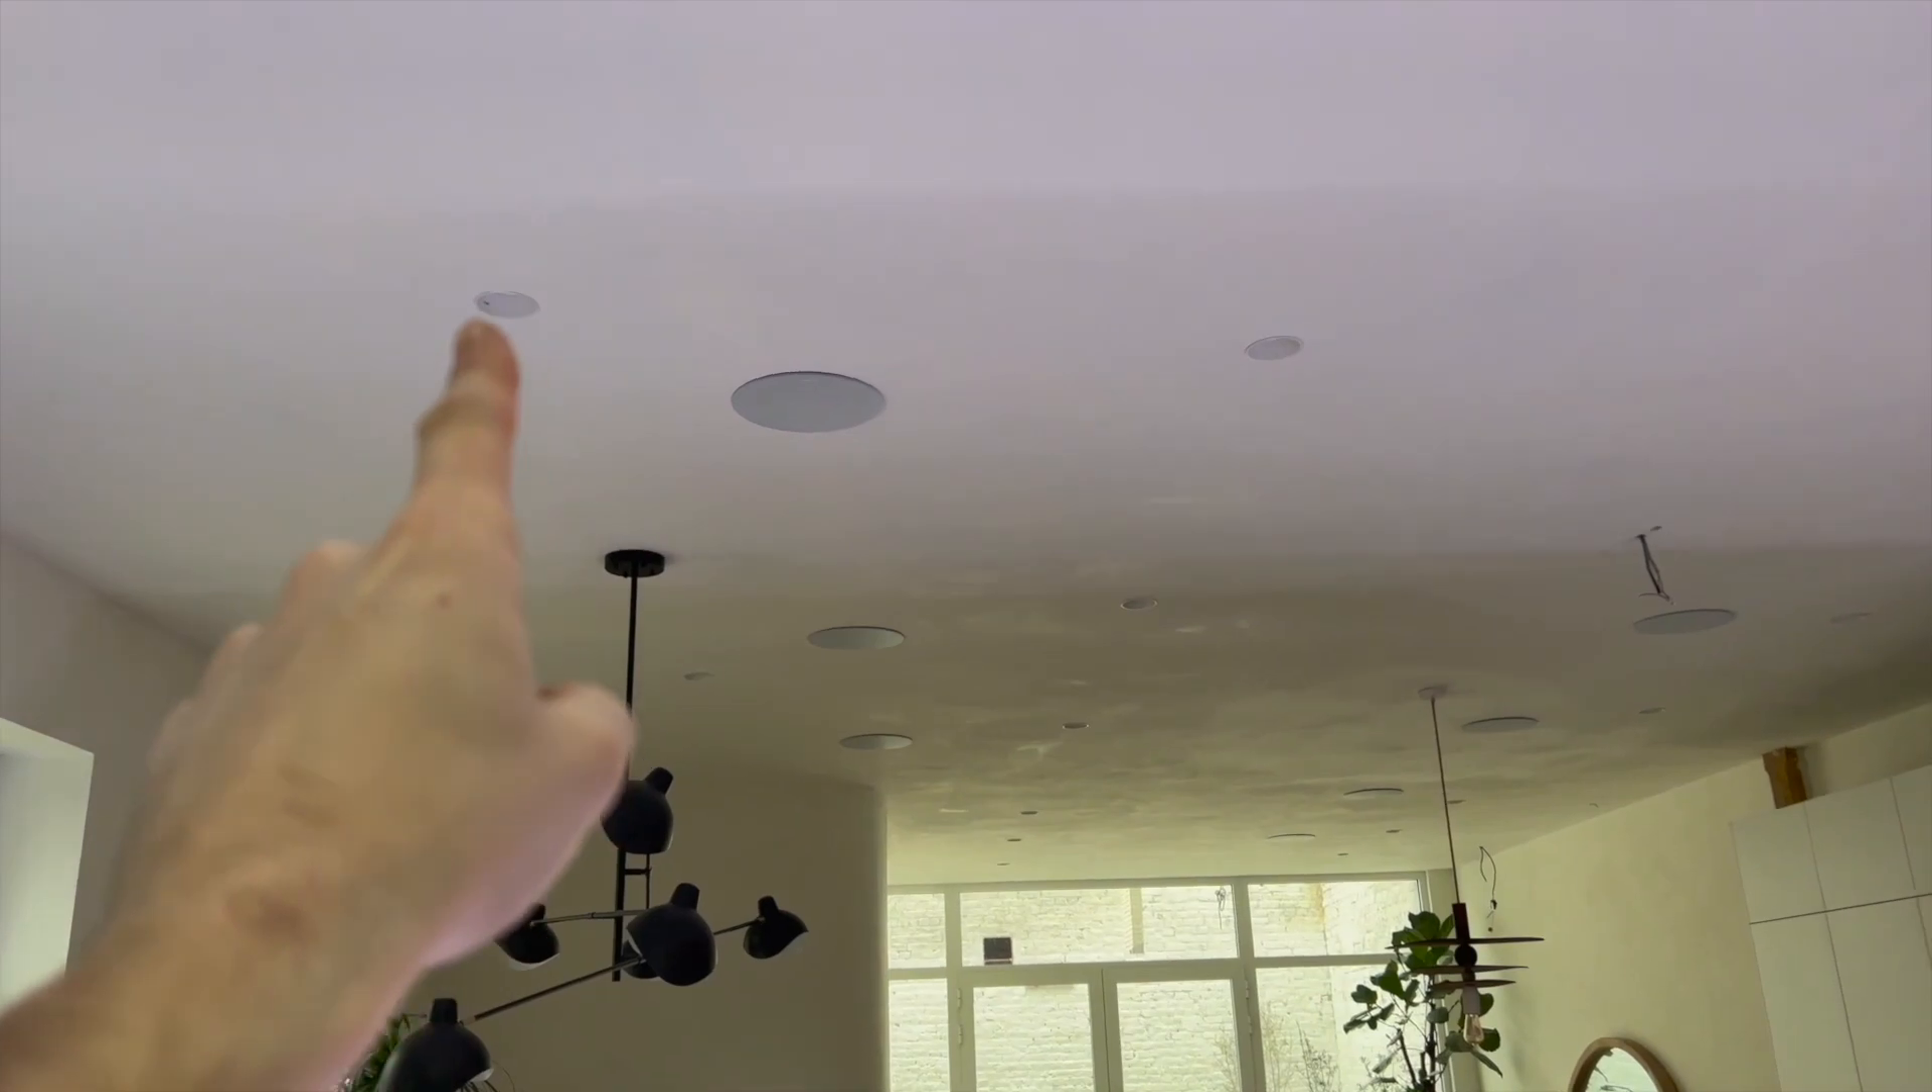Ça, c'est des spots encastrés qu'on a déjà installés ici.